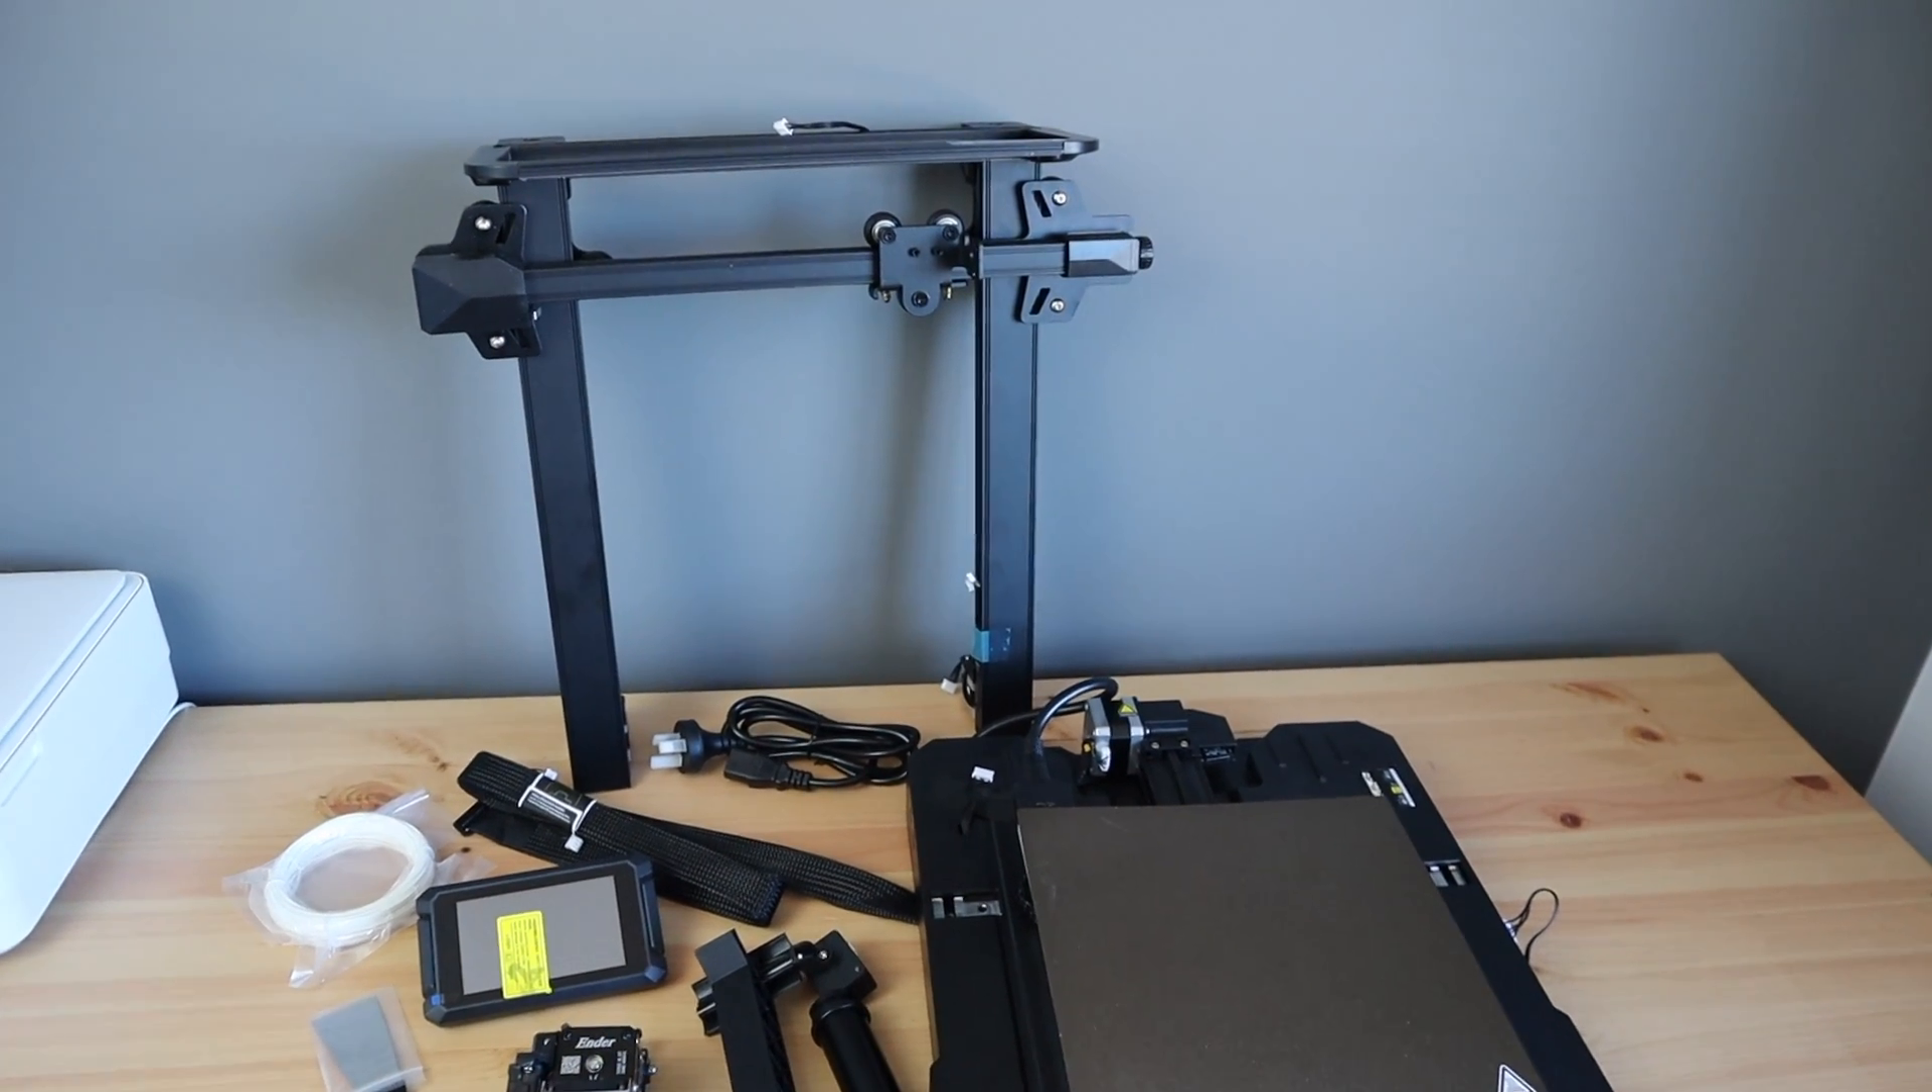The whole gantry is ready to be mounted onto the base and then you just need to mount the extruder, add the display and add the filament holder.